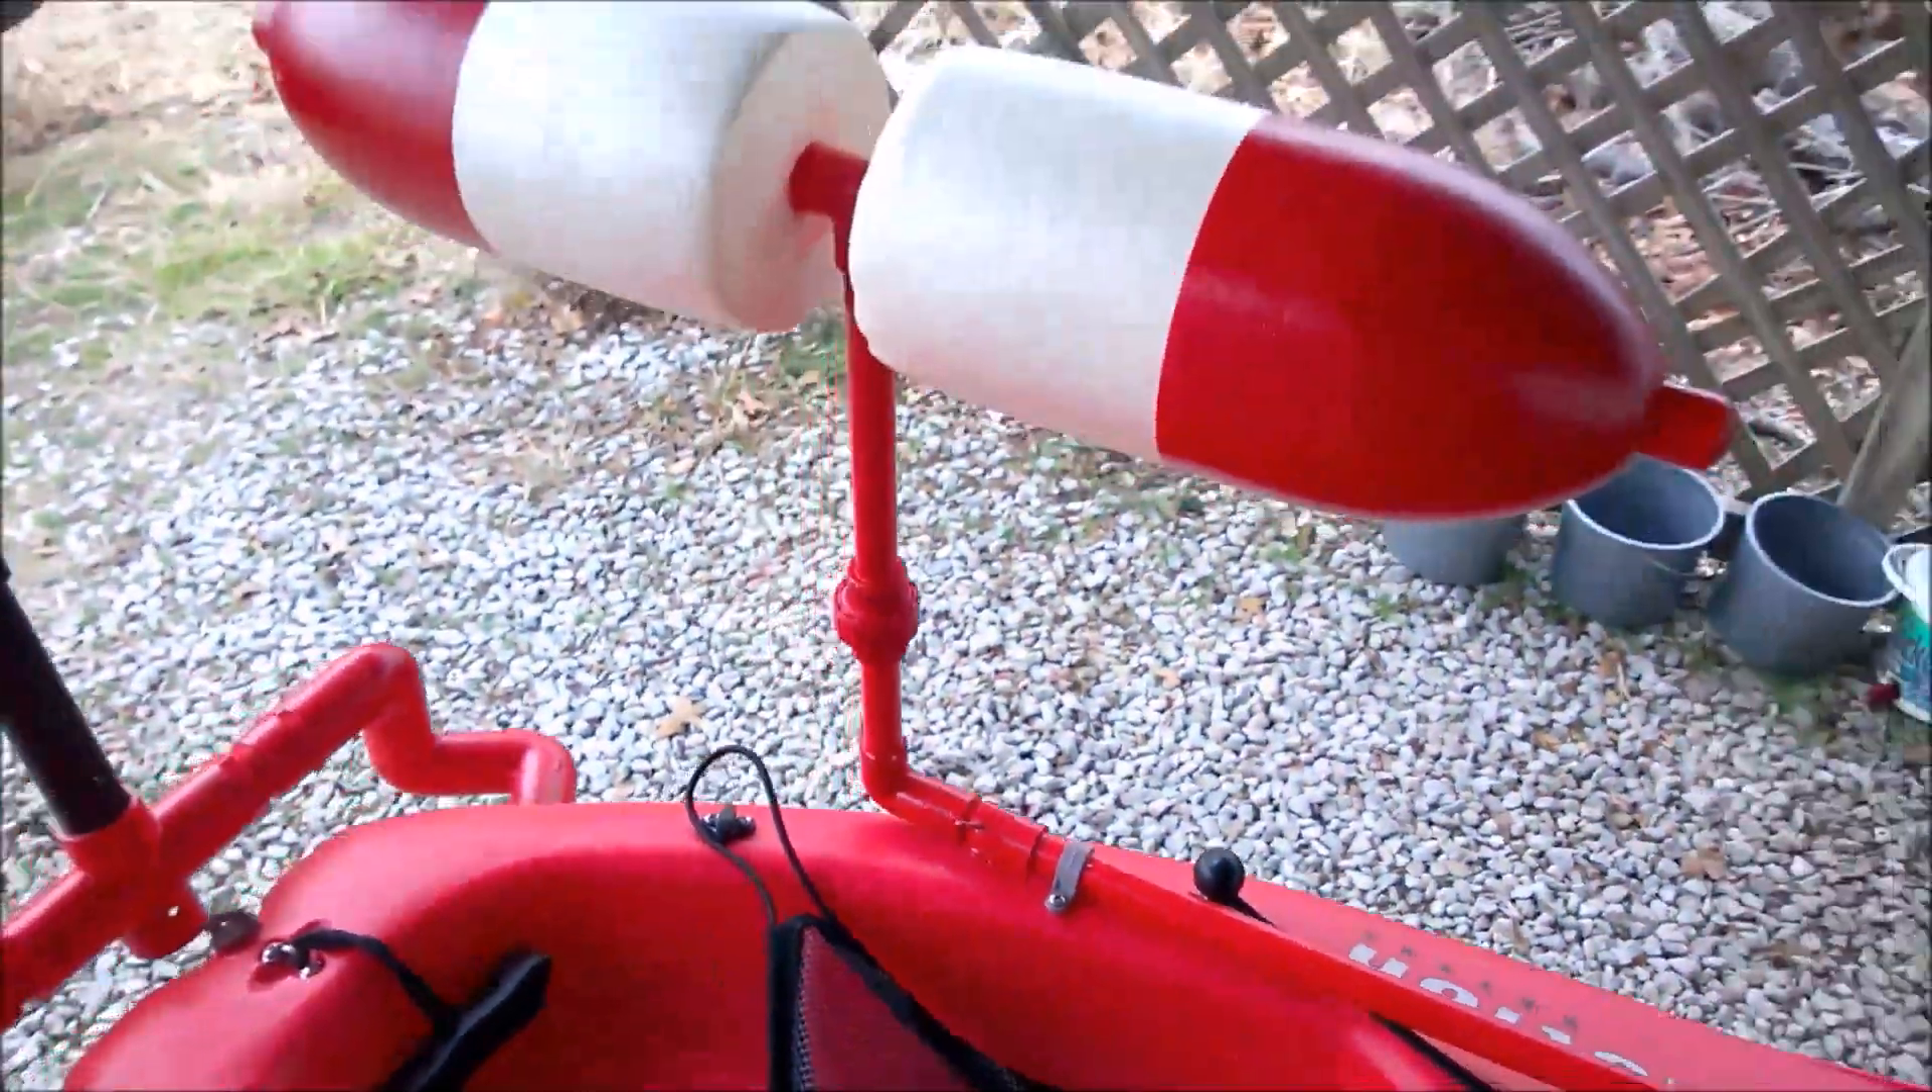Now I've installed the other side flotation and I have locked it in the upright position.